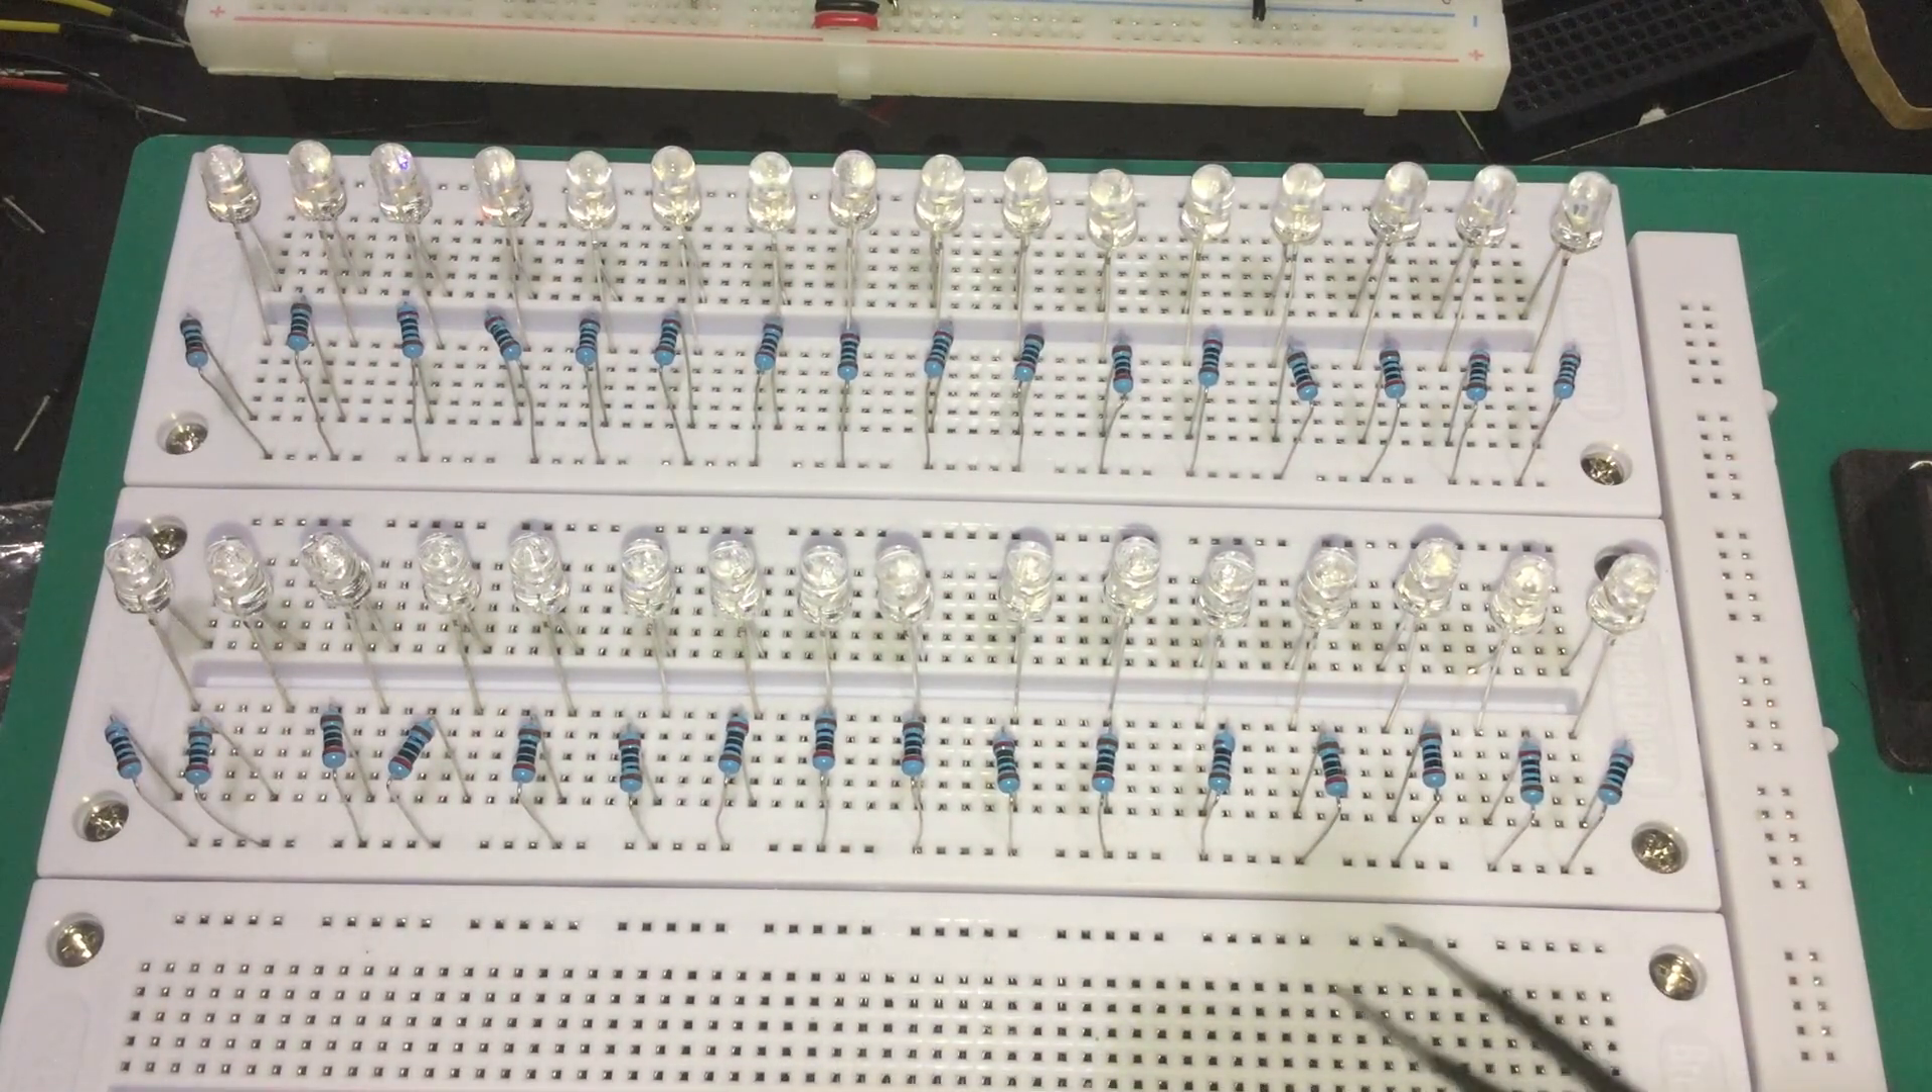Okay, just finished adding all of the LEDs and resistors needed.